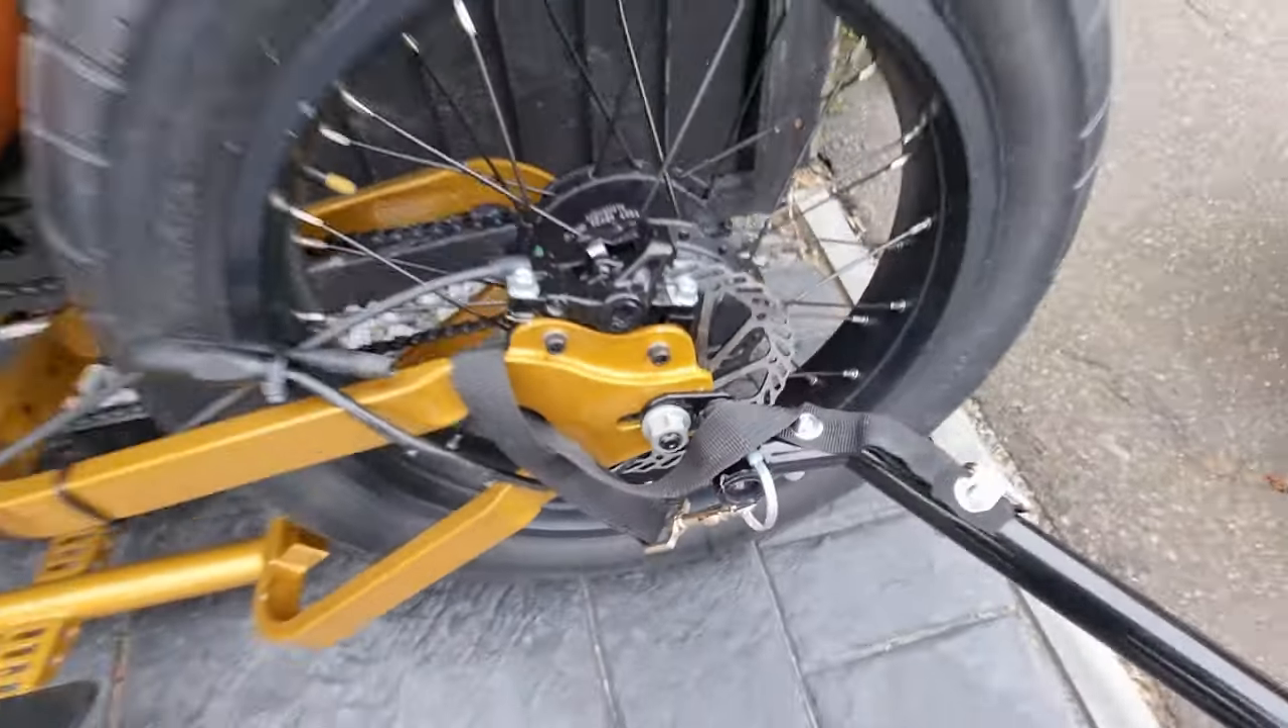The trailer is actually hitched up for the first time.